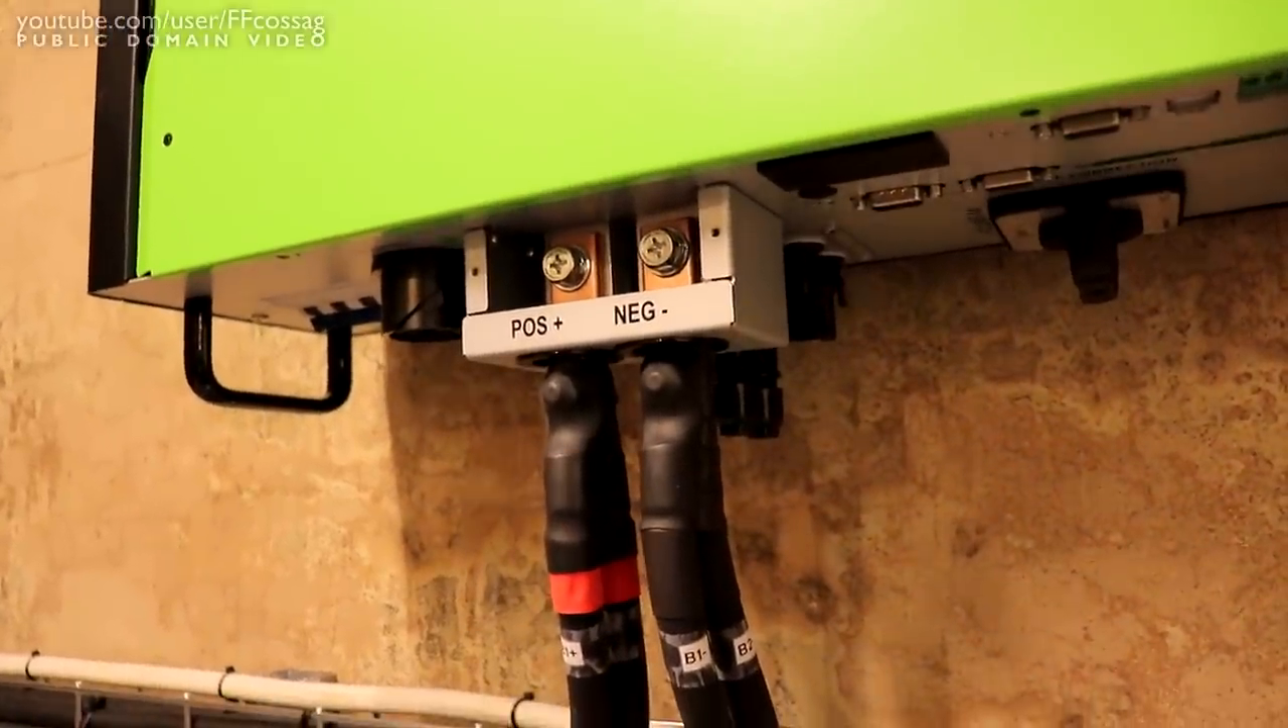I put a proper amount of shrink wrap on there. It's all labelled and nice and ready to go and this is going to work absolutely beautifully.